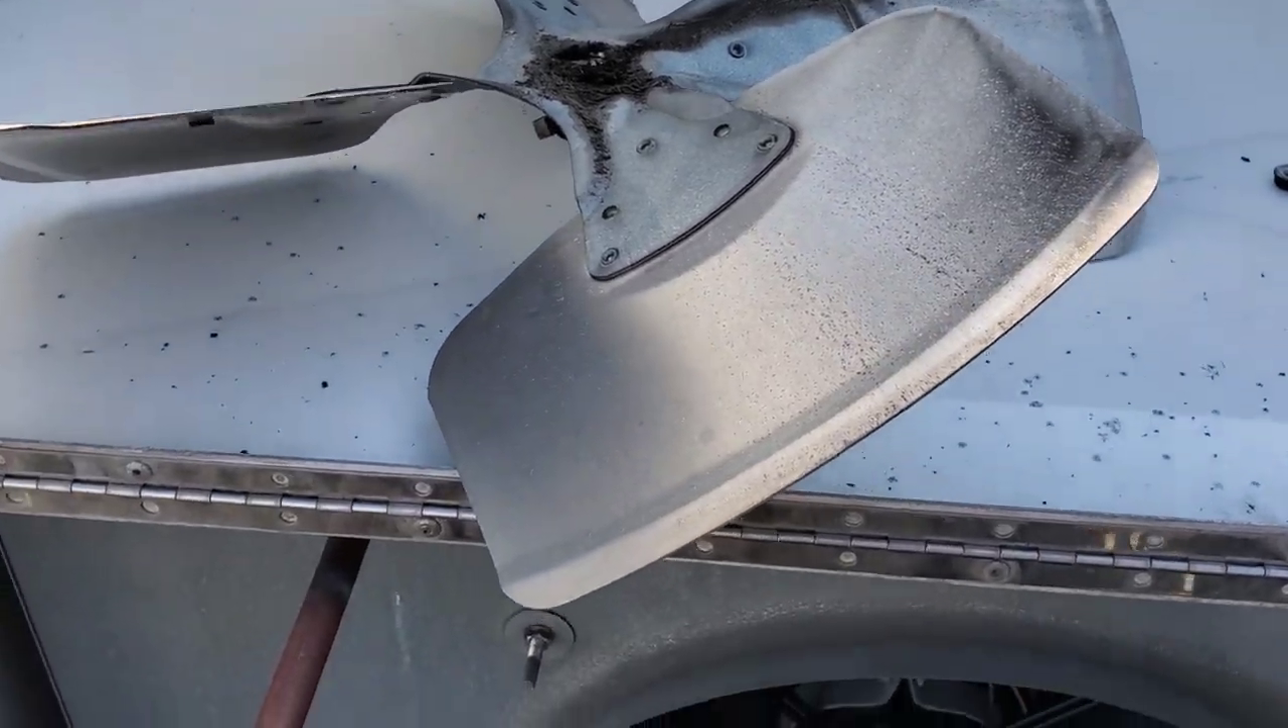Here's the fan blade. Okay, it came off quite easily, actually.